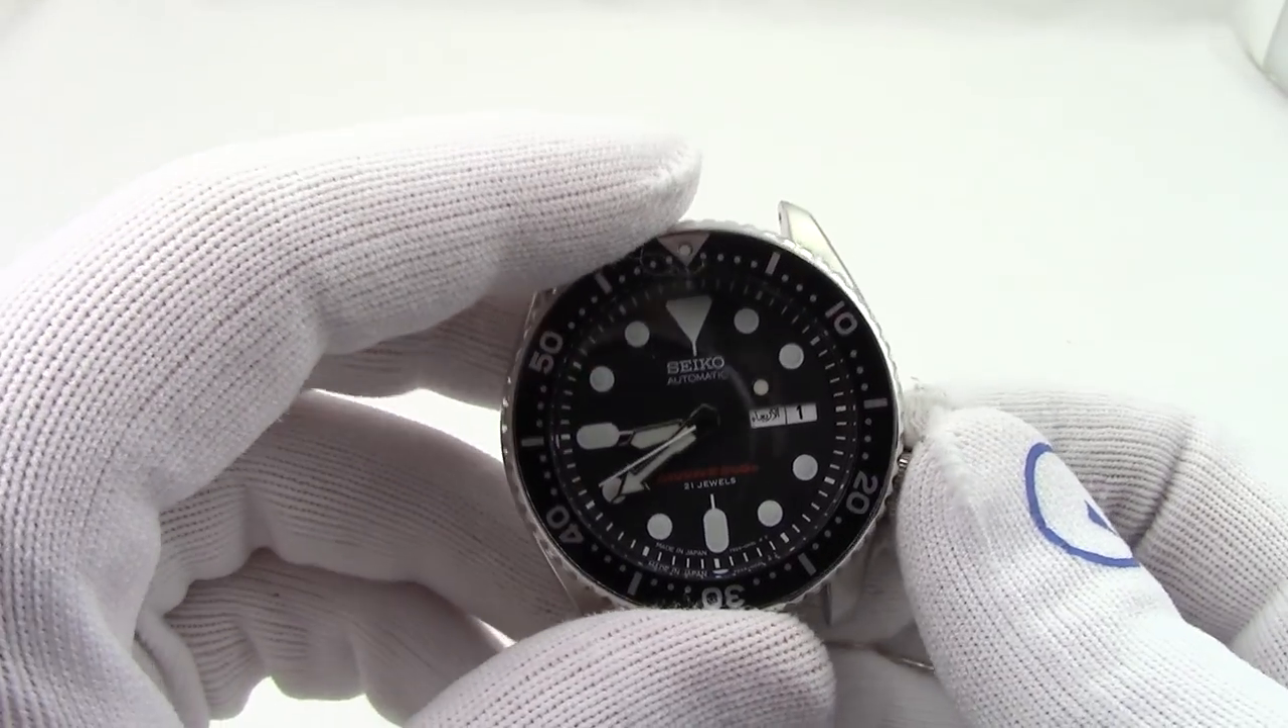So once the strap is off, we are left with just the watch.